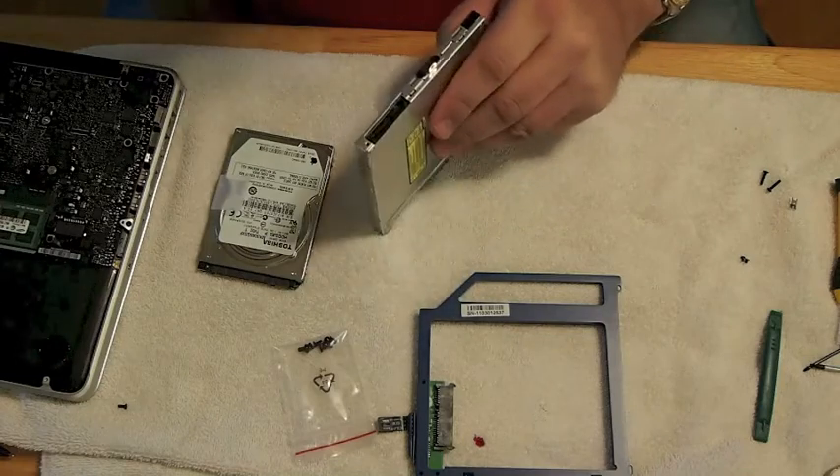You see here we have the optical drive already removed and that is the optical drive you see there in my hand I'm comparing to the data doubler.